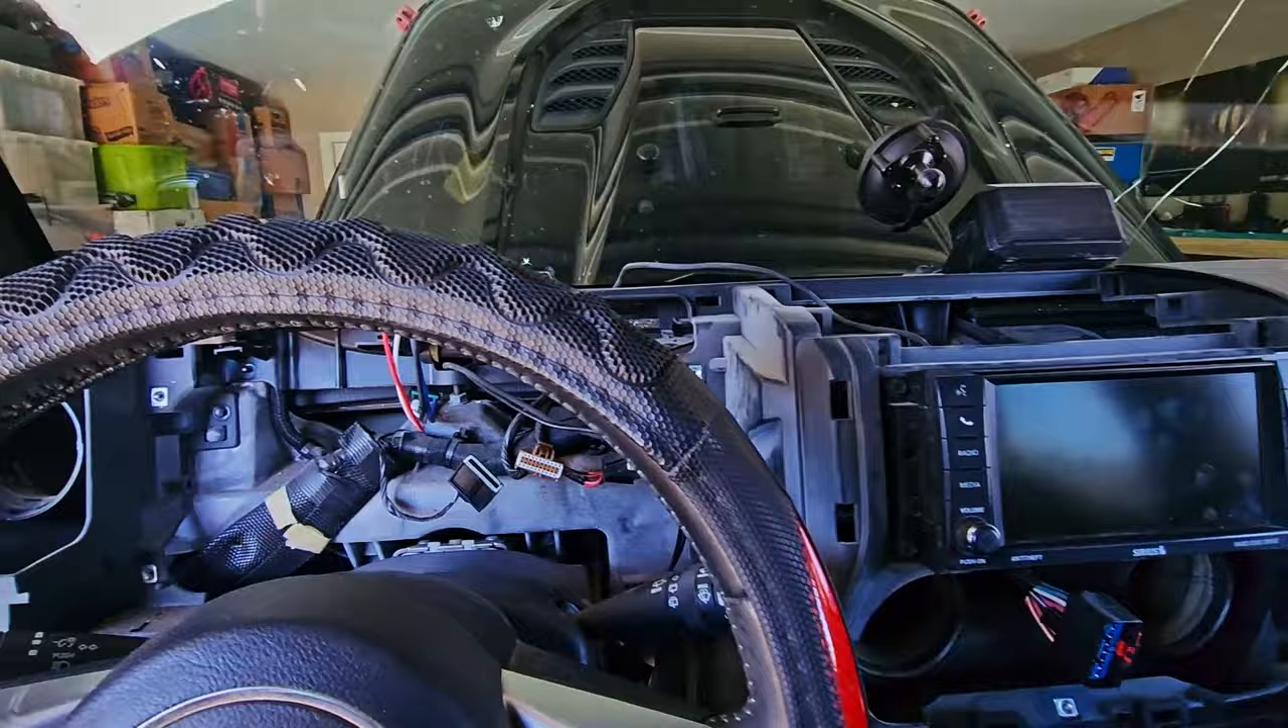So, to run the wiring for the trailer controller, I have removed pretty much my entire dash assembly.